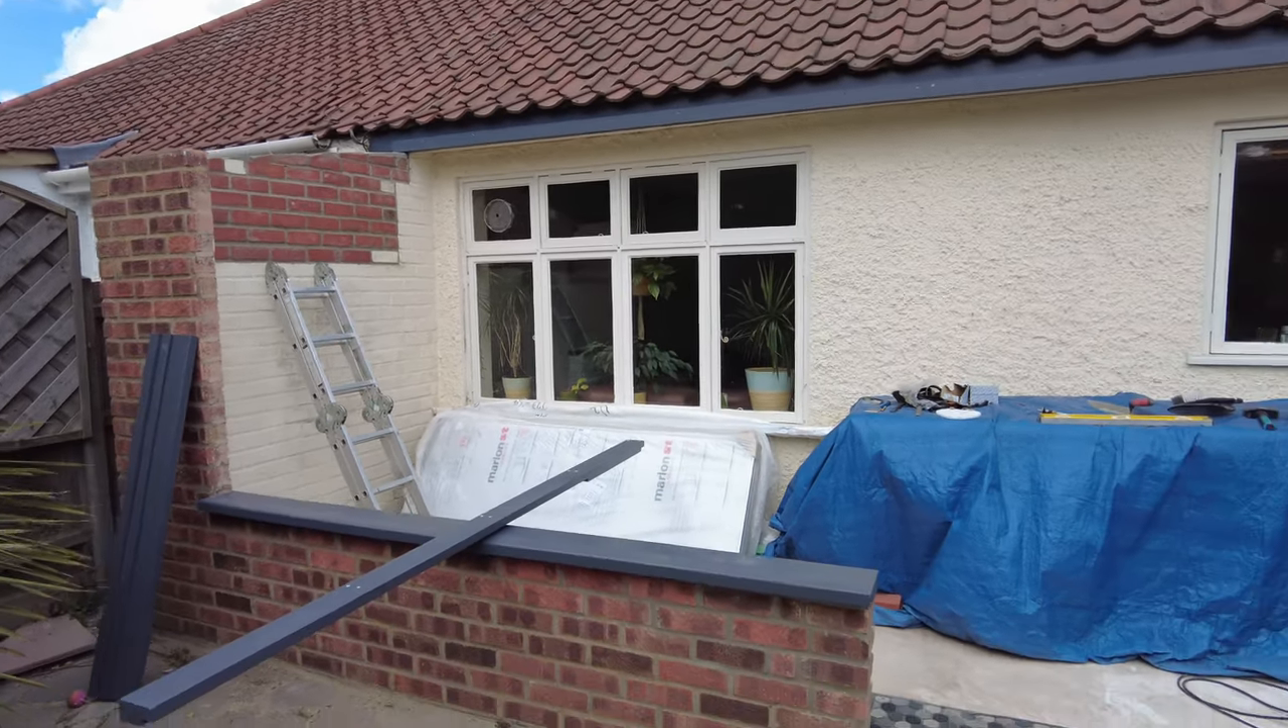So all that brickwork's done. The sills are bedded in.